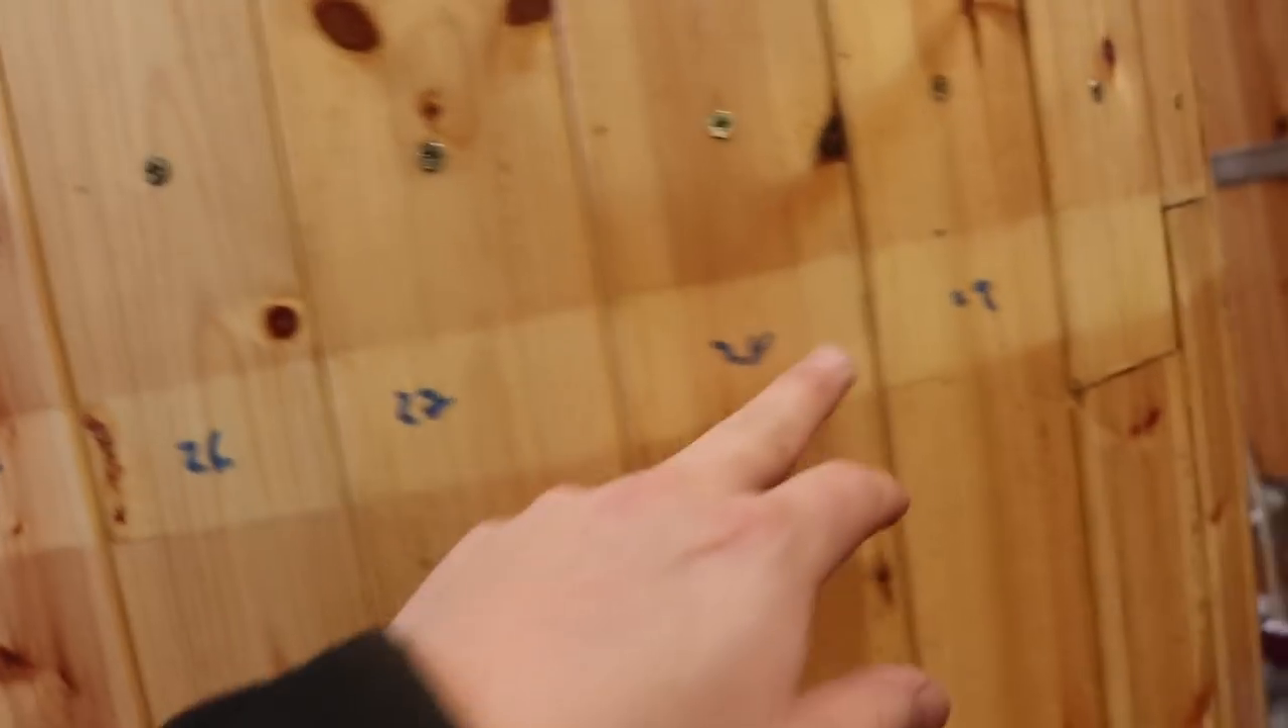And, then, I've got to take half of the tank panelling away. I've numbered them under where the banding will be, so we'll be able to put them back on in the correct order.